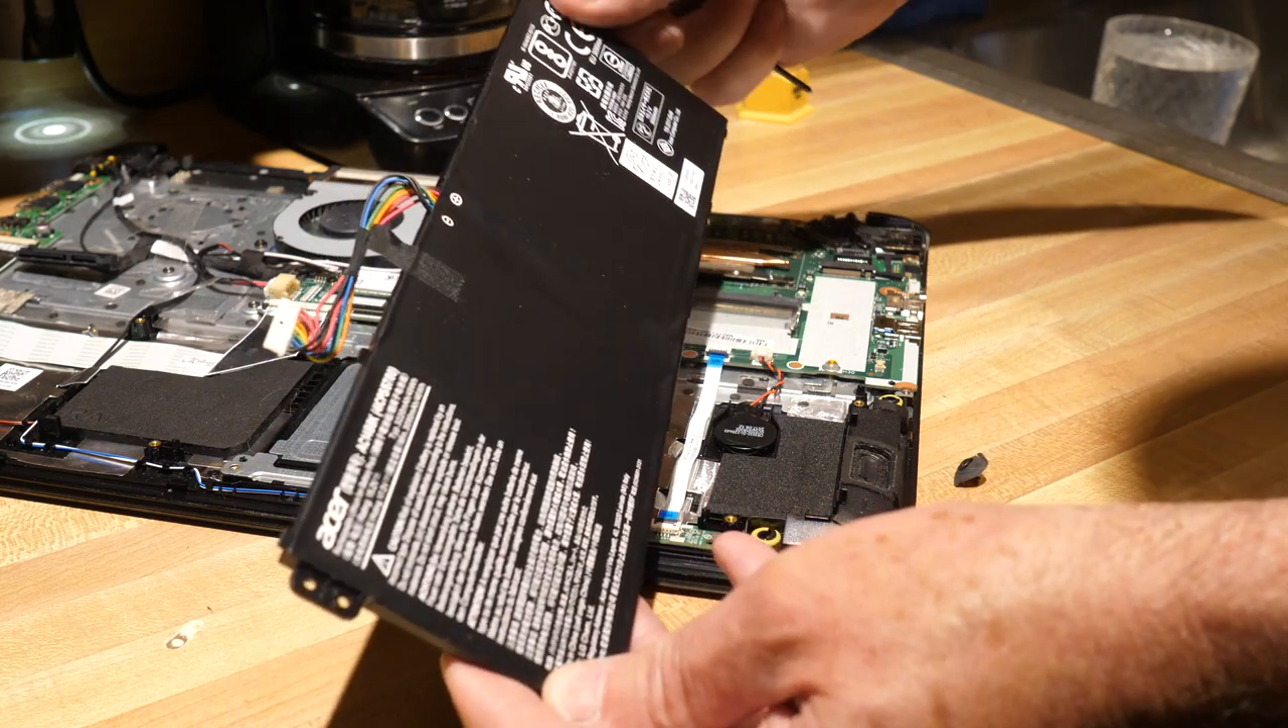That's the battery we successfully removed it.